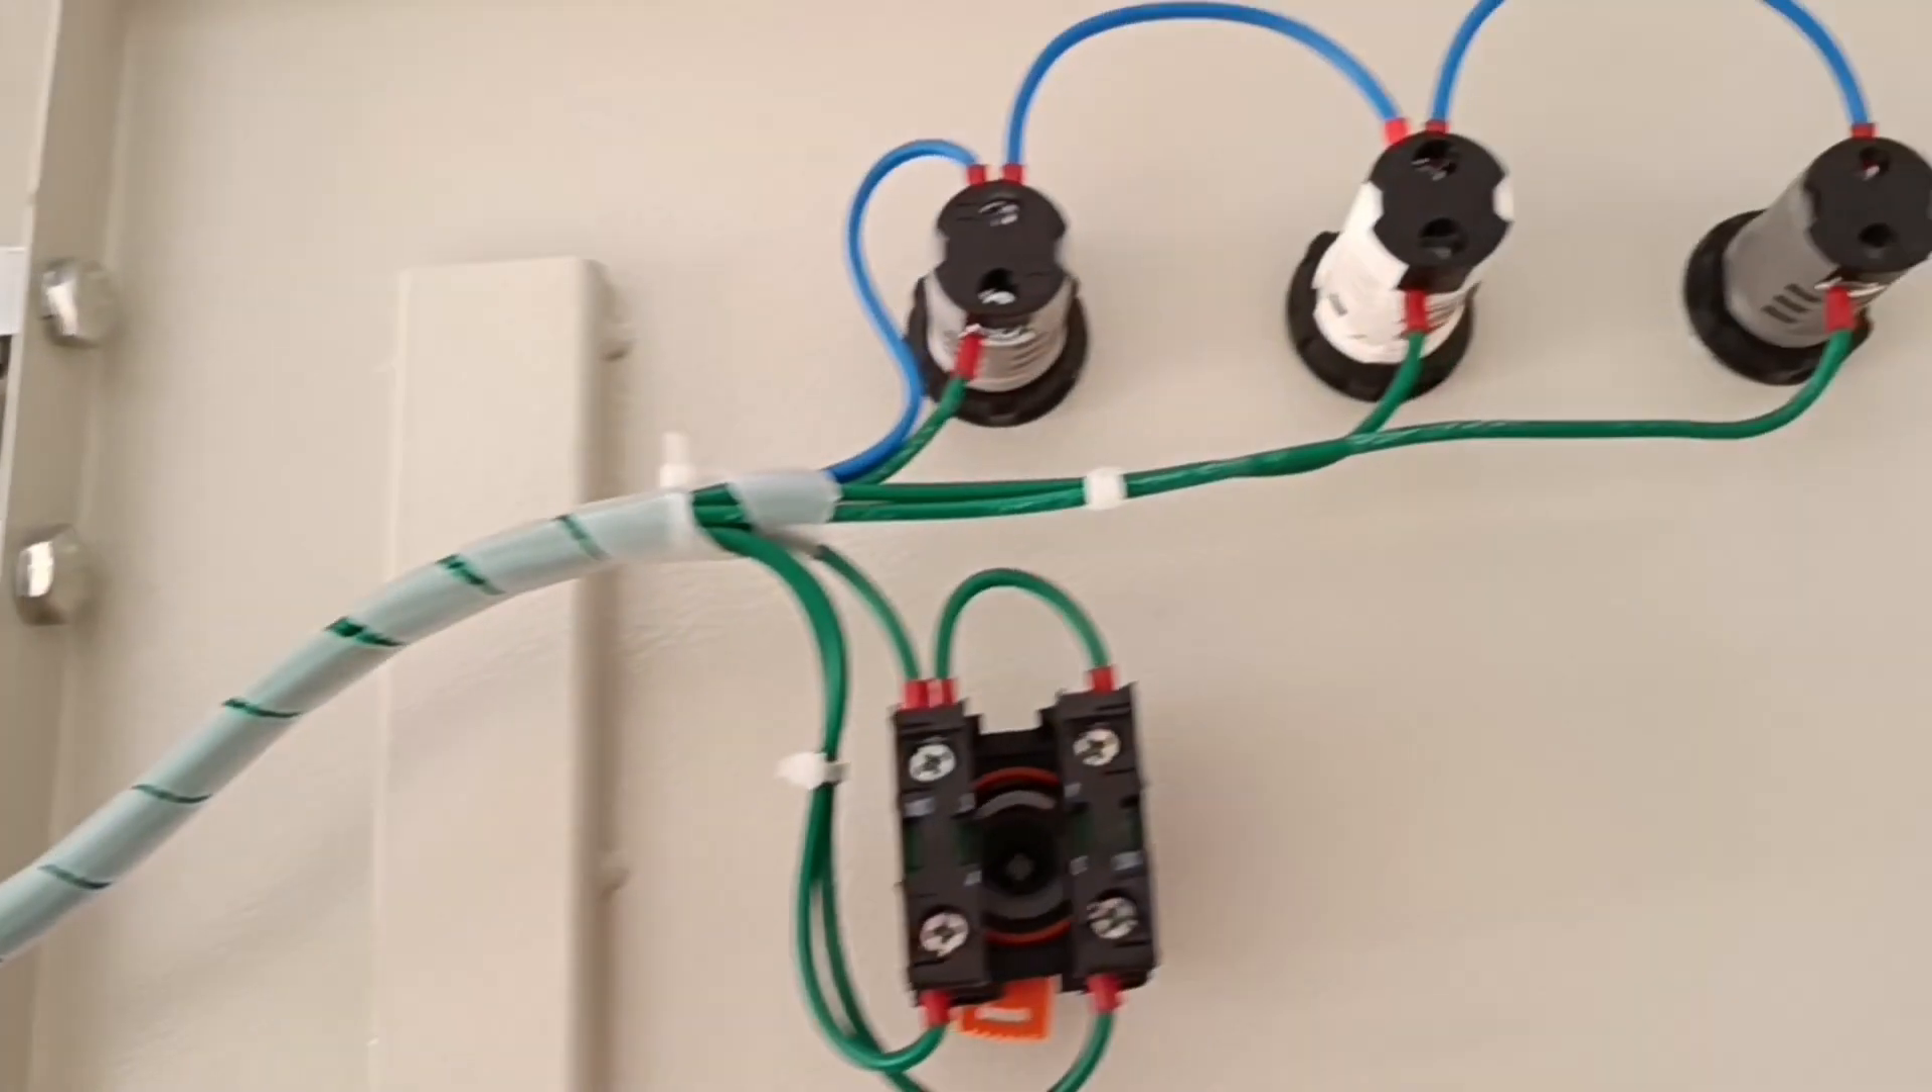On the door of the electrical panel, we have installed three signal lights, each of which is connected to the one phase and their neutral is also common.